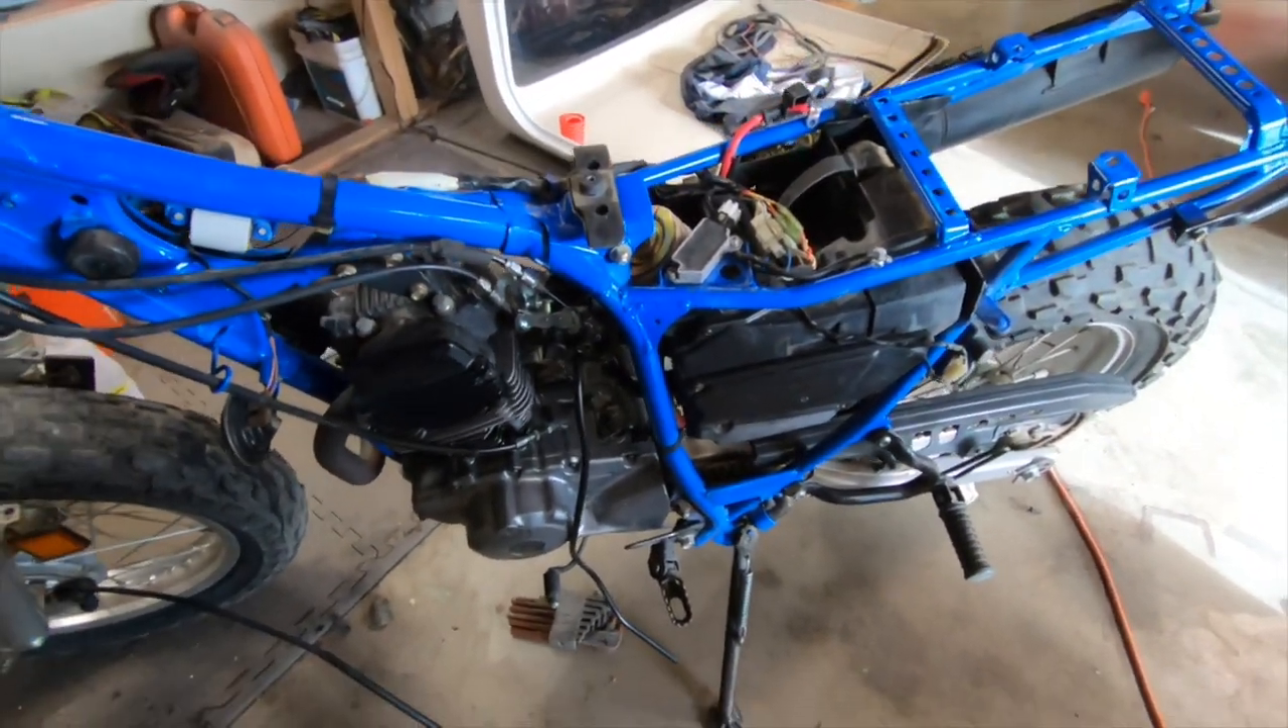I also need to put the tank on. But I'm kind of waiting on fuel line.